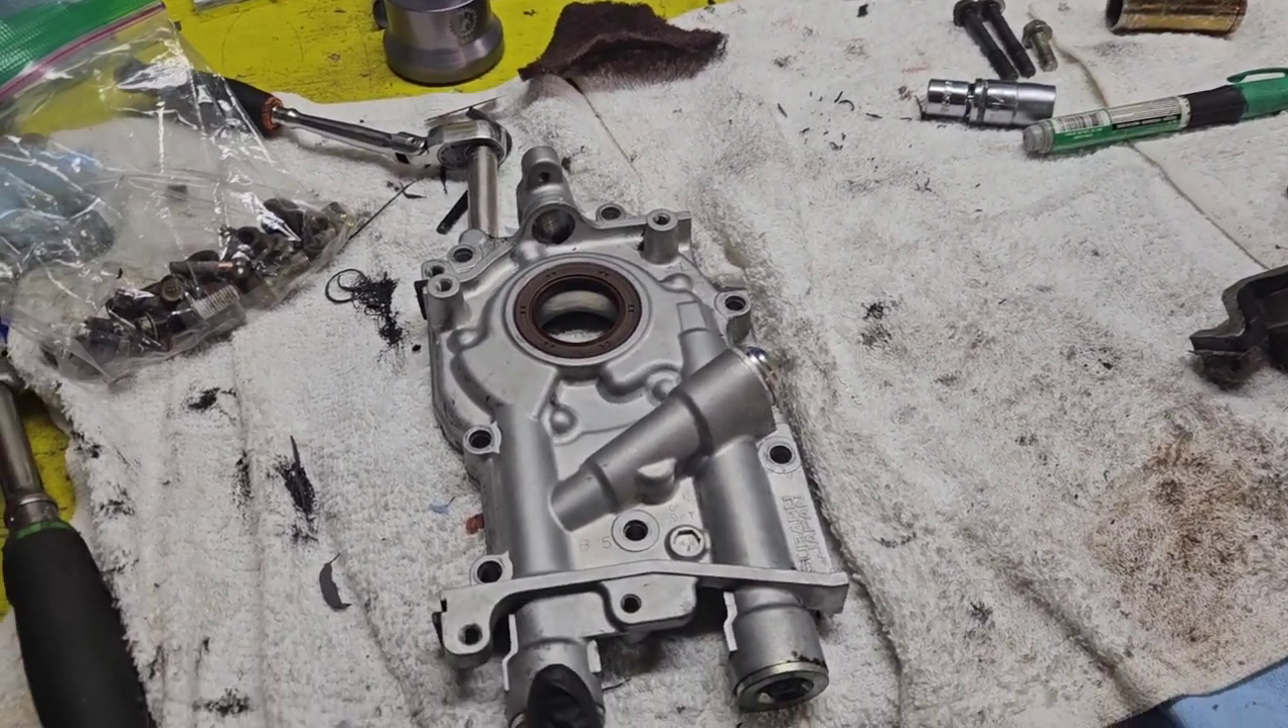All right, well, I started cleaning up the oil pump, getting this thing ready to put on. But I can't find the bolts for it.